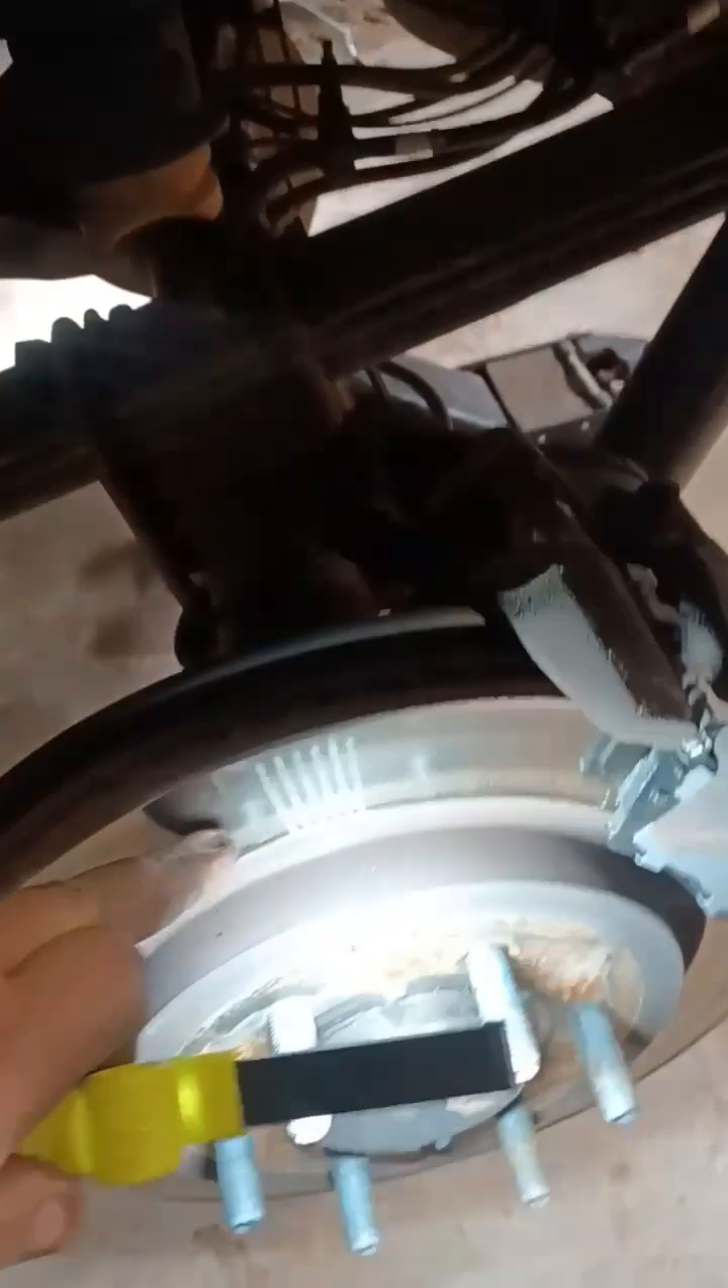All right, folks, we got the tires off.